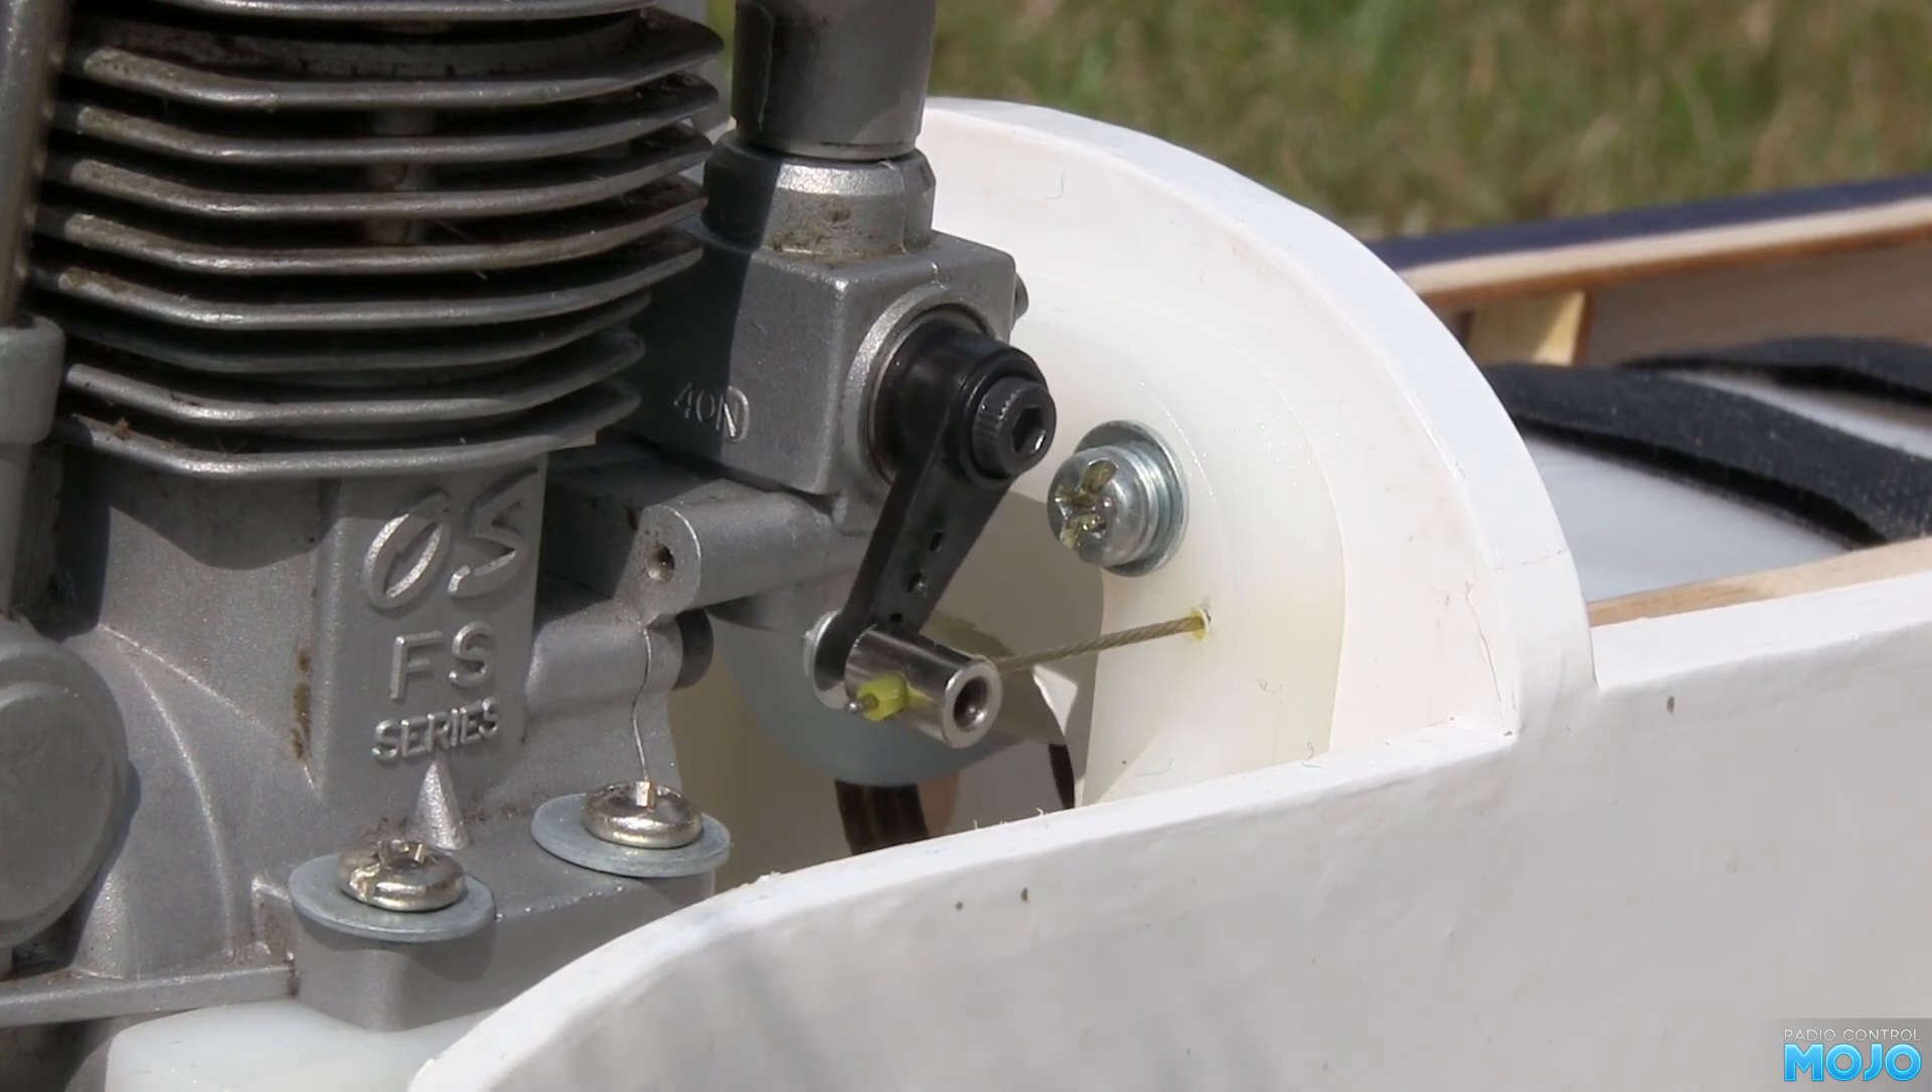So, to get the wire a bit more central, it now runs through the engine mount.